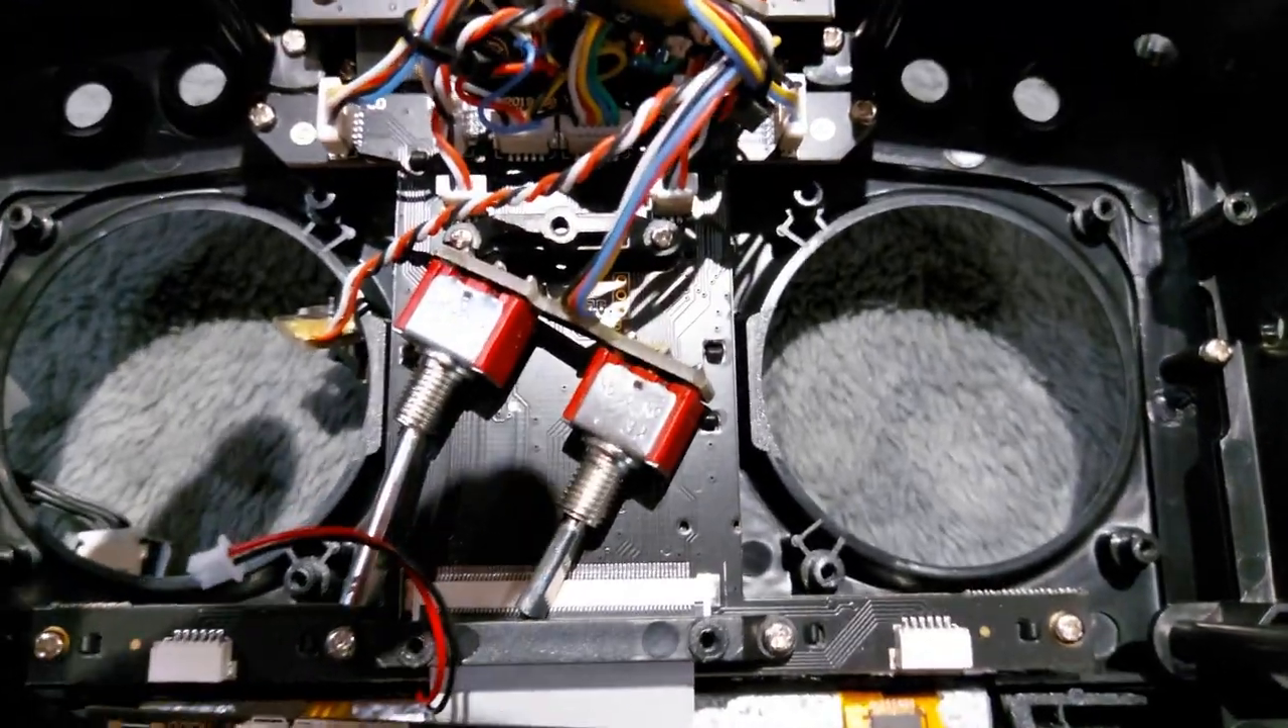So the gimbals just pulled out.